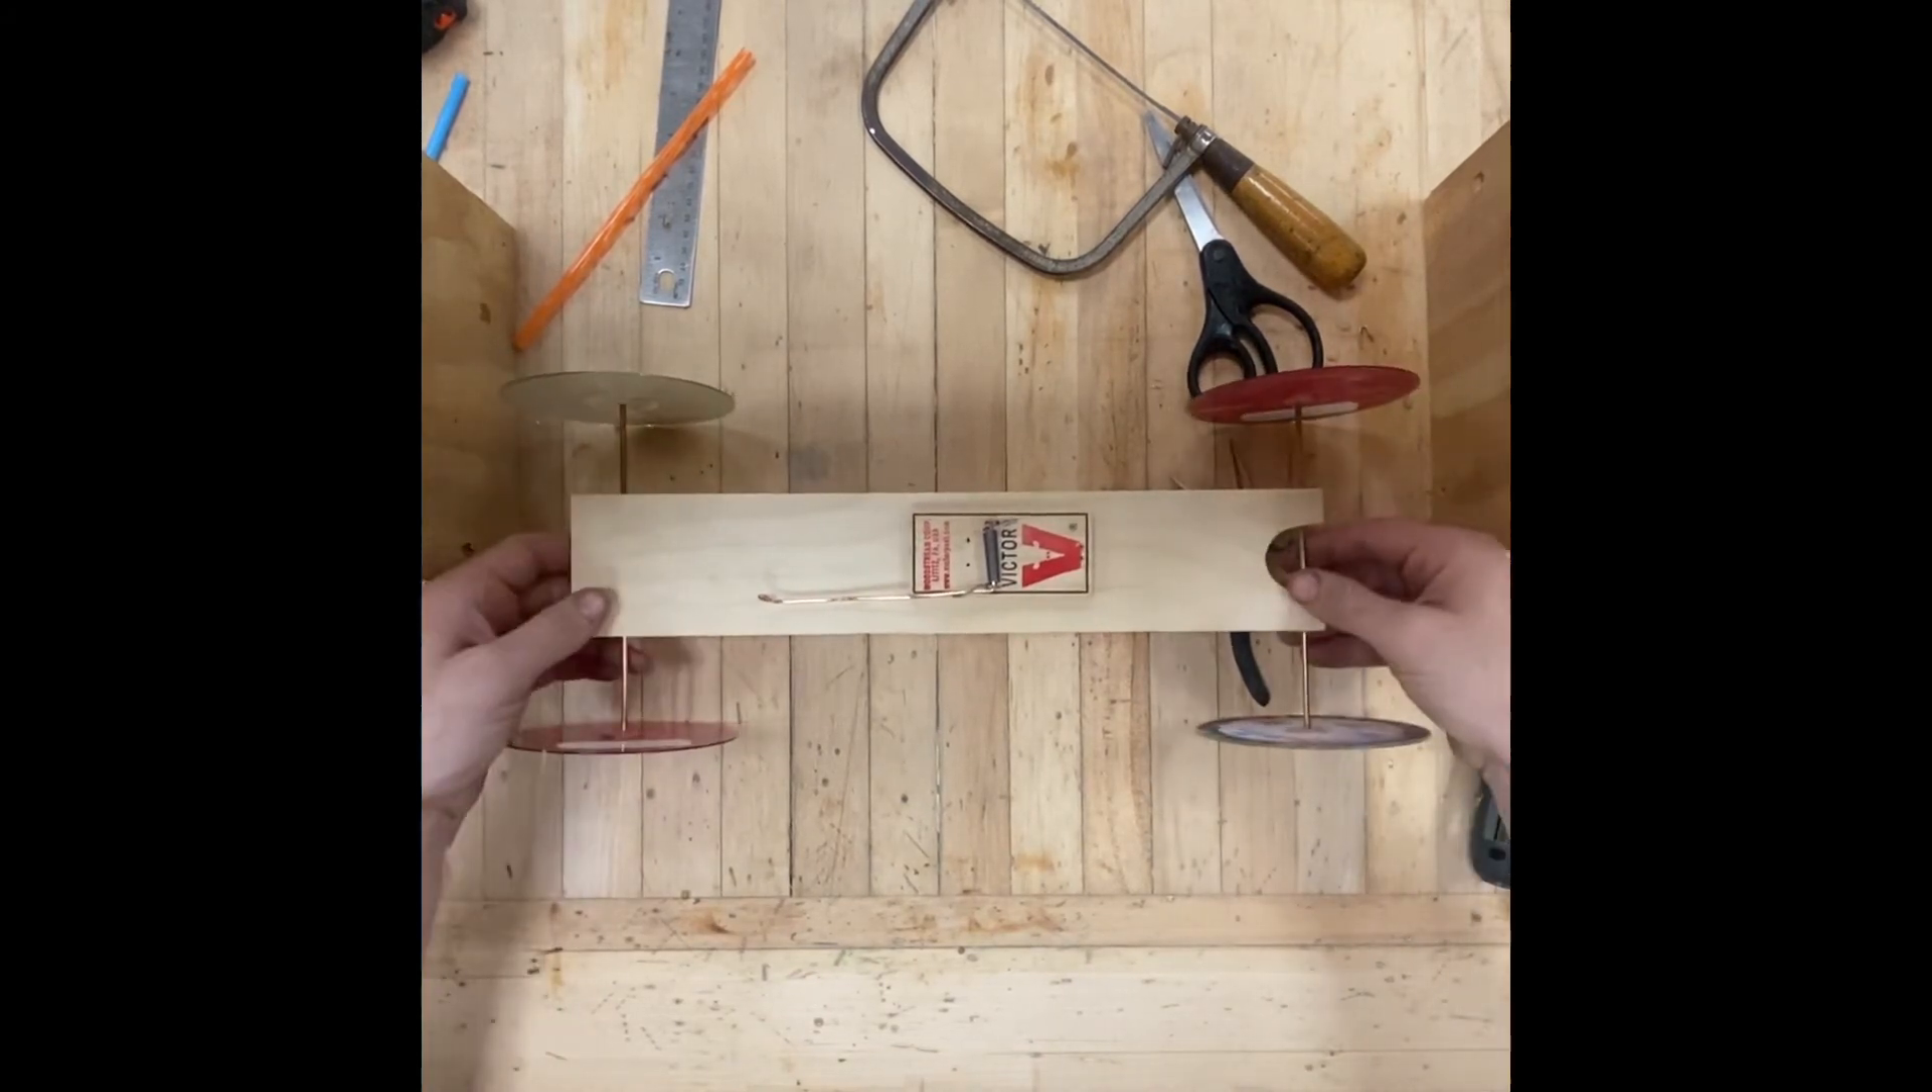We've got the glued up axles. The wheels are on here.